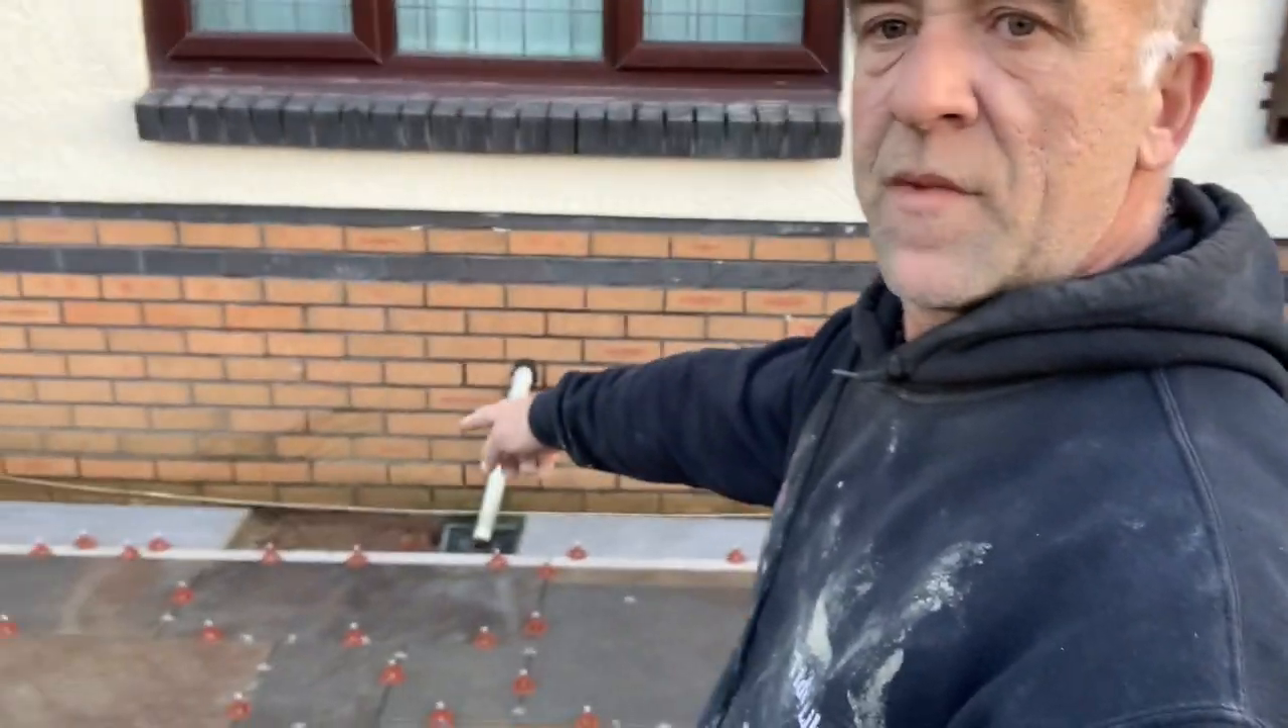So i got a water butt going in there in that corner and i've still got to do some messing around with that pipe there so i haven't laid that one in.